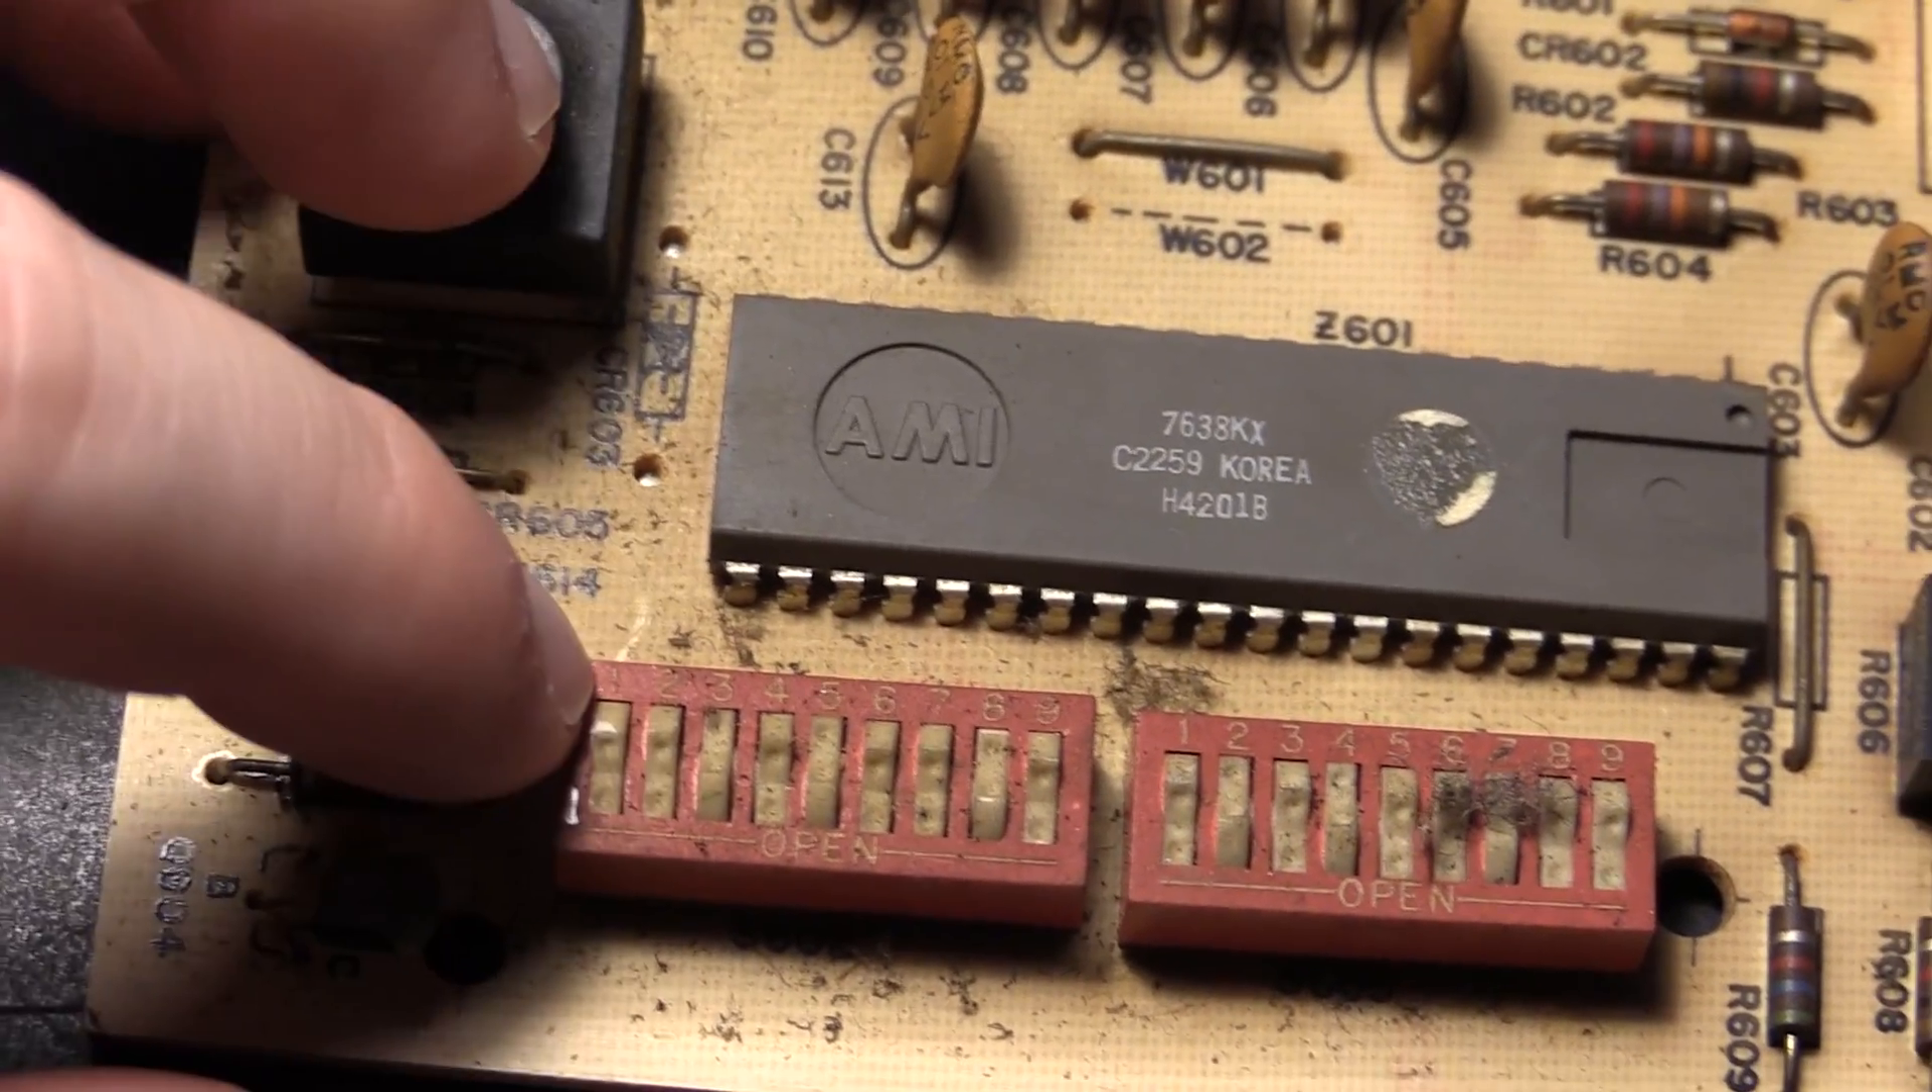I even ripped off that little sticker. You can still see the residue.